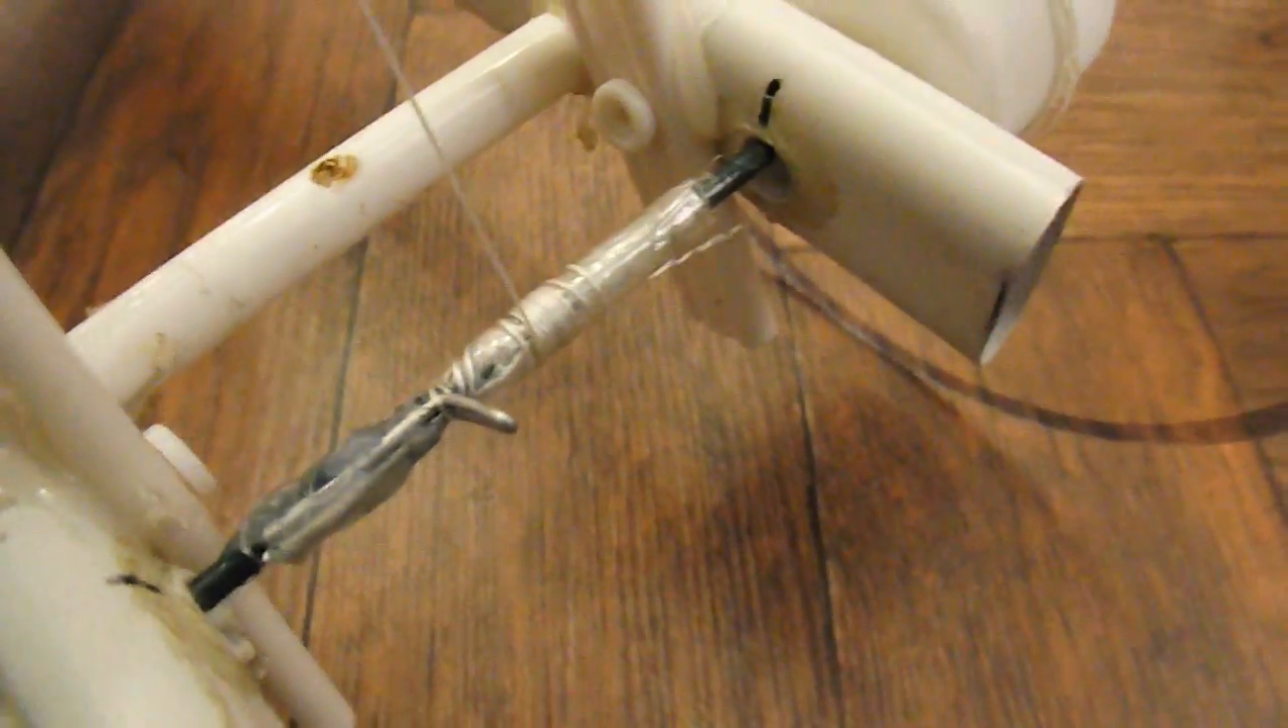So I've just wrapped ordinary sticky tape around the axle just to make it a little bit thicker and that will increase the leverage so that the weights can actually turn the axle.